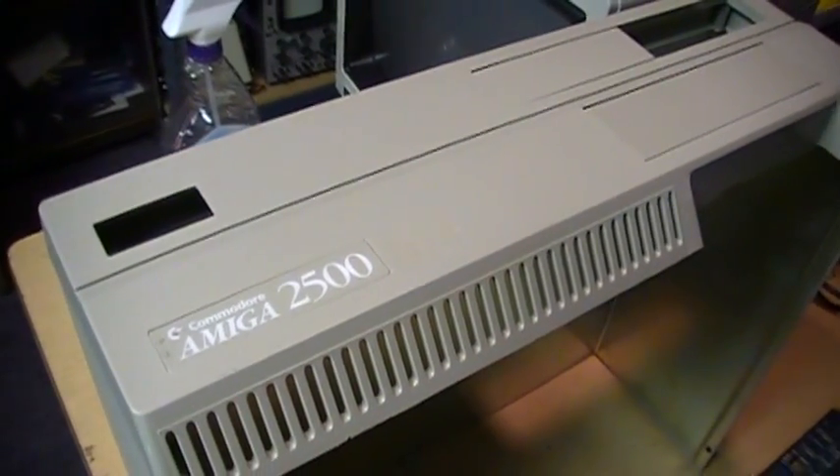Got the front of the case reassembled.